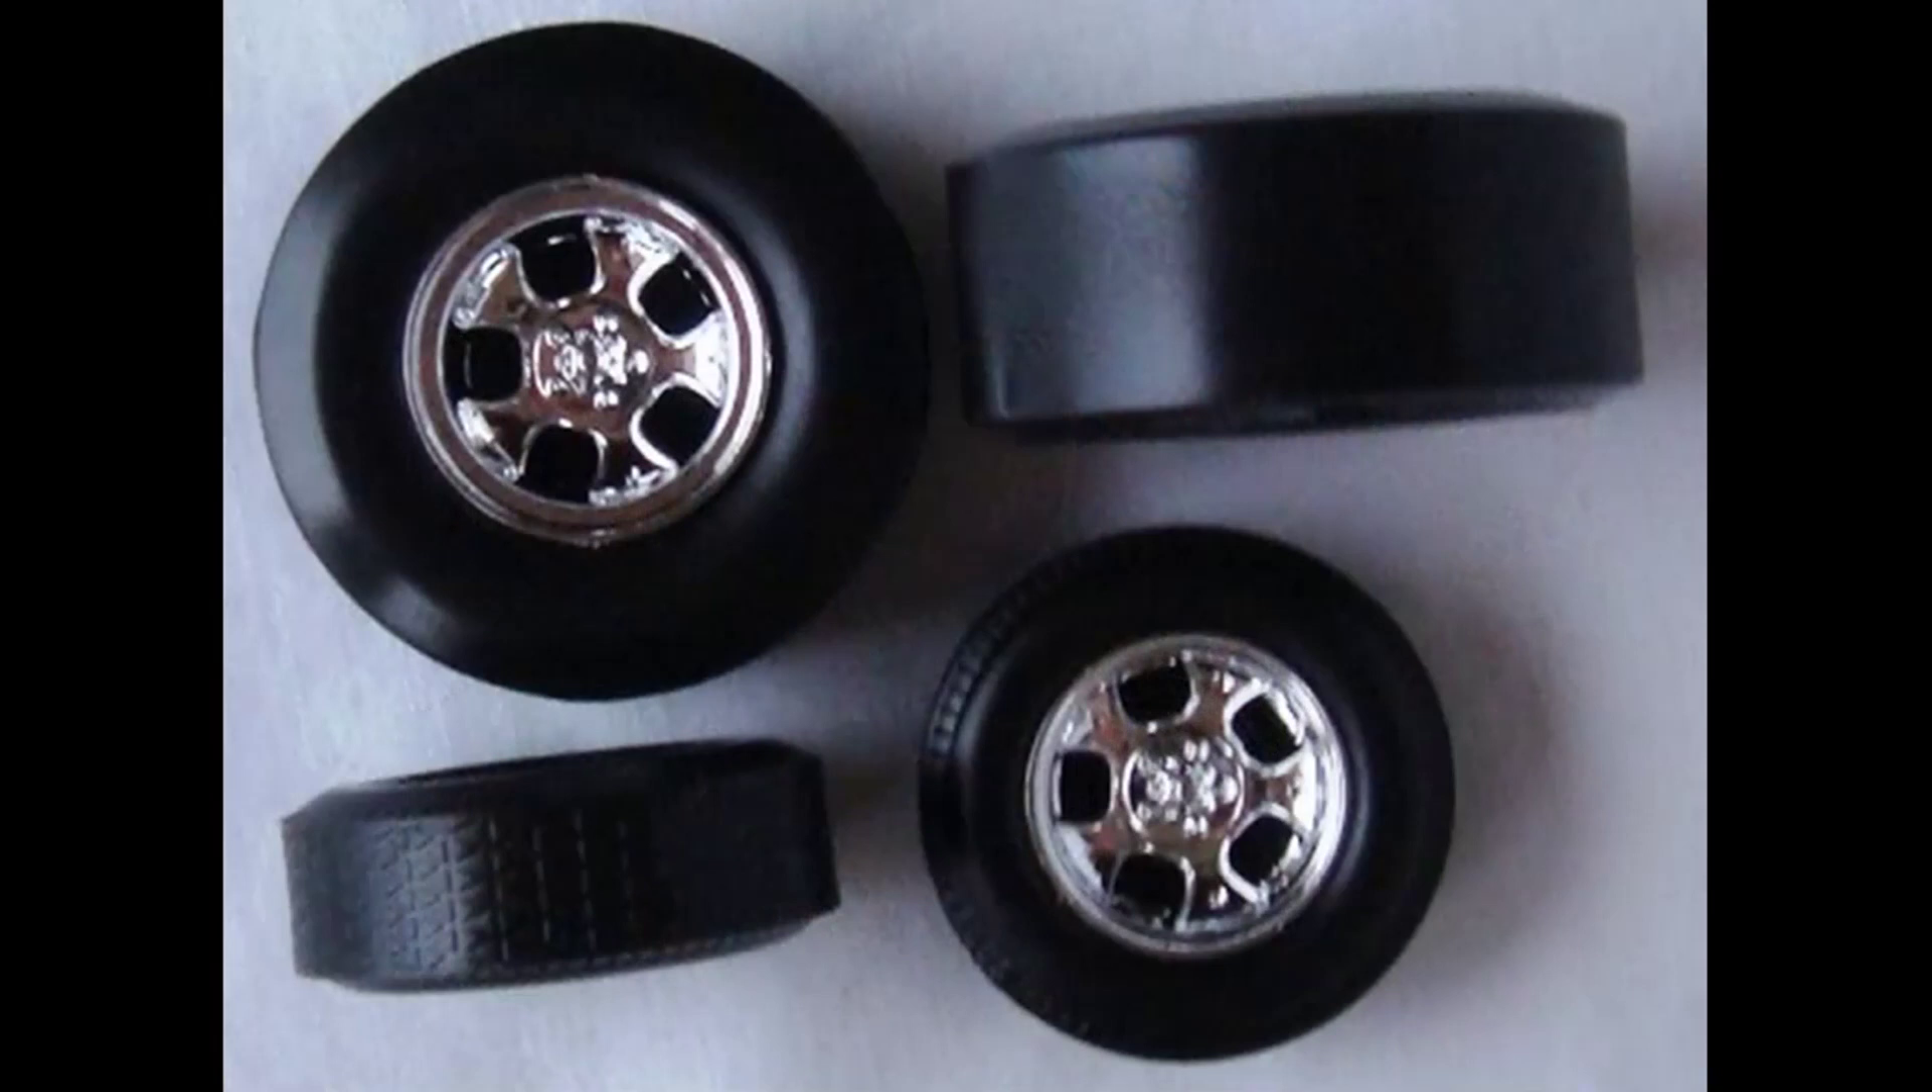And then the inner wheels are installed into the tires with a little rim of glue around the outside edge.